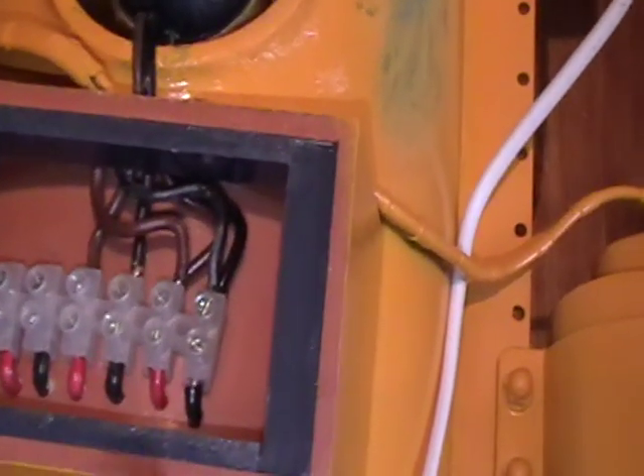And at the top I've made a box with all the terminals for each of the motors.